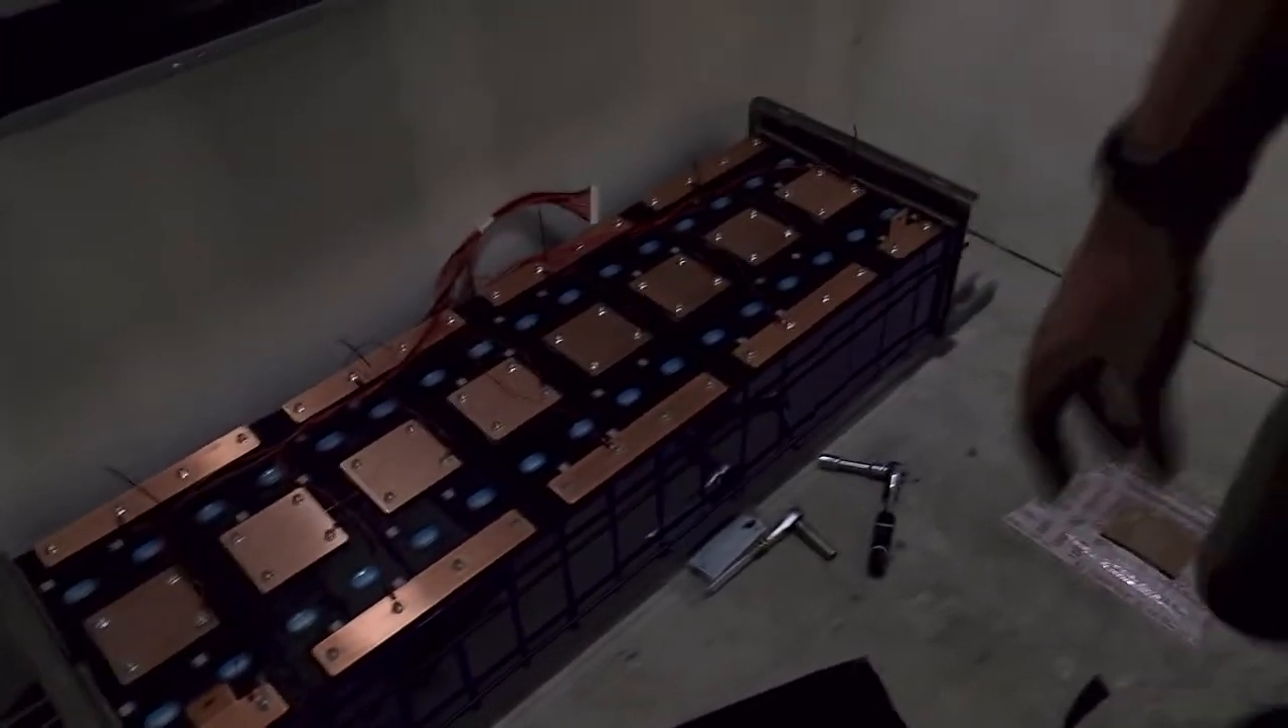We got all the battery cells in we have all the bus bars on and i just tightened up the compression plates.